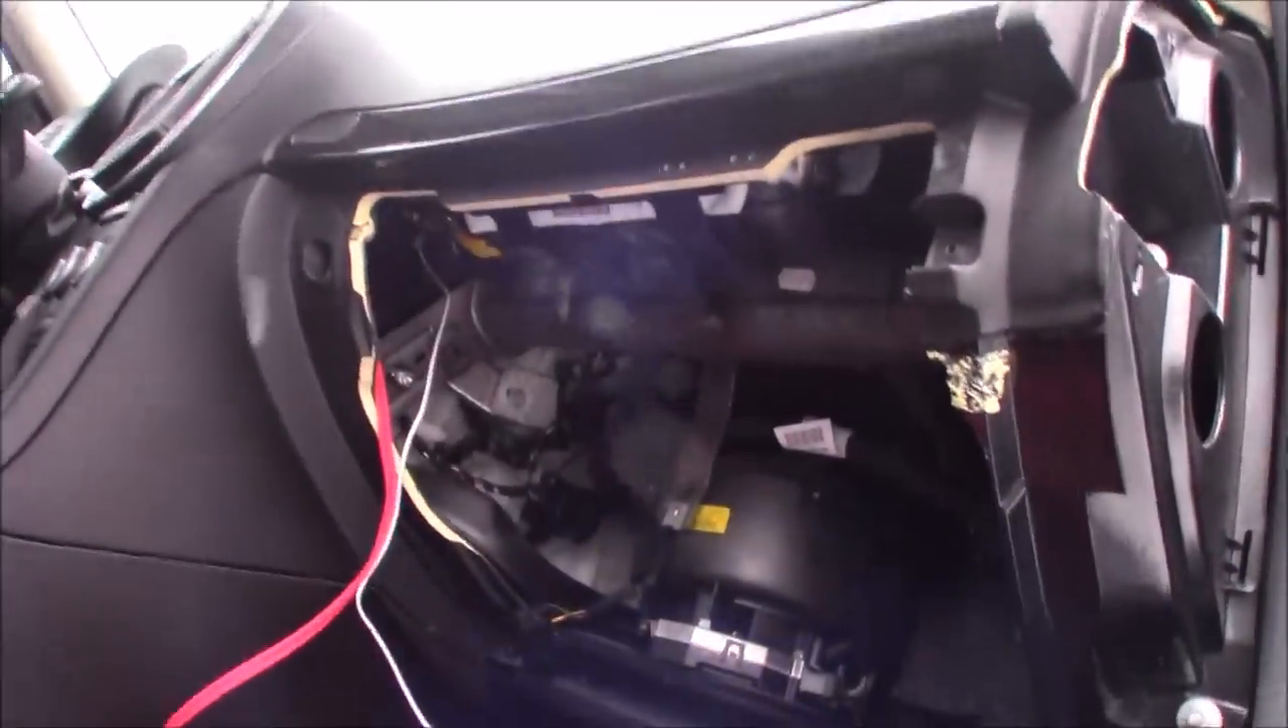So I have removed the glove box.